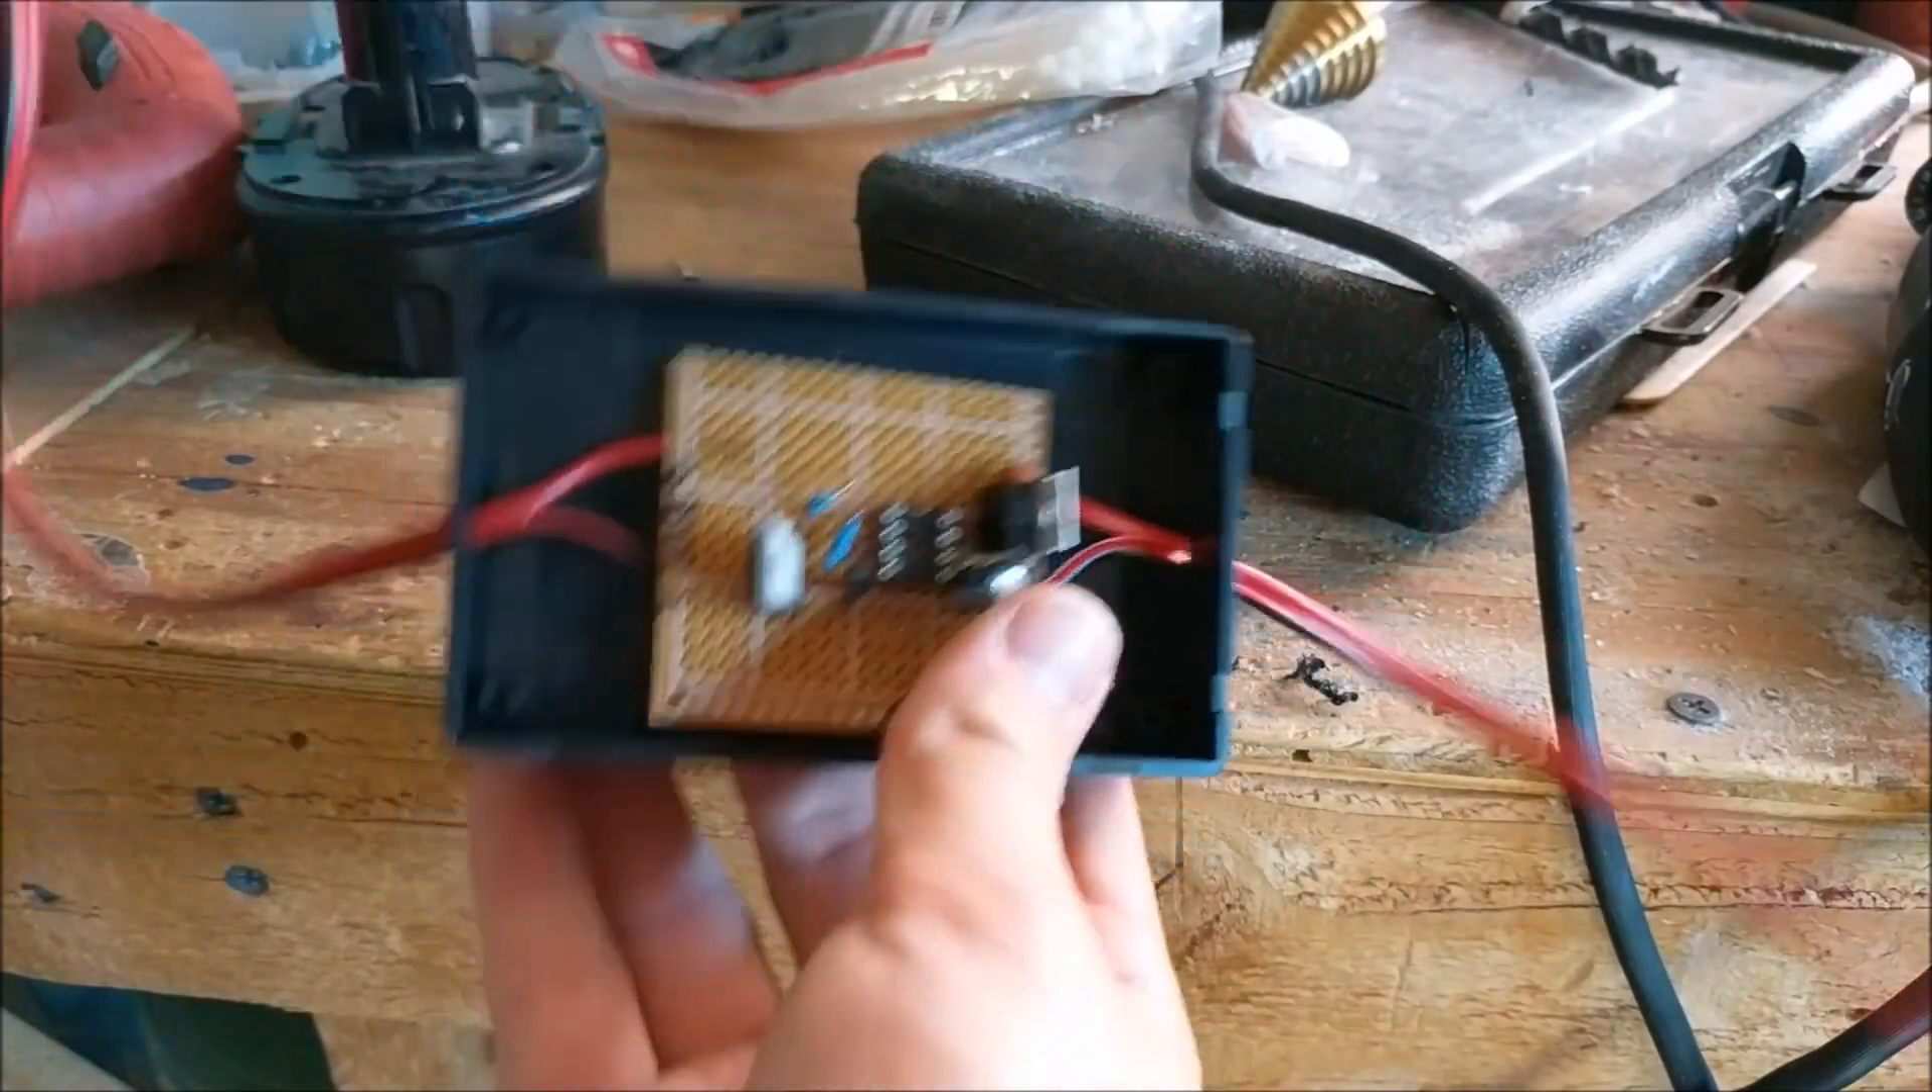As you can see this board is now inside here and both wires are threaded through each of the holes to go to the respective positions on whatever it is being hooked on to.